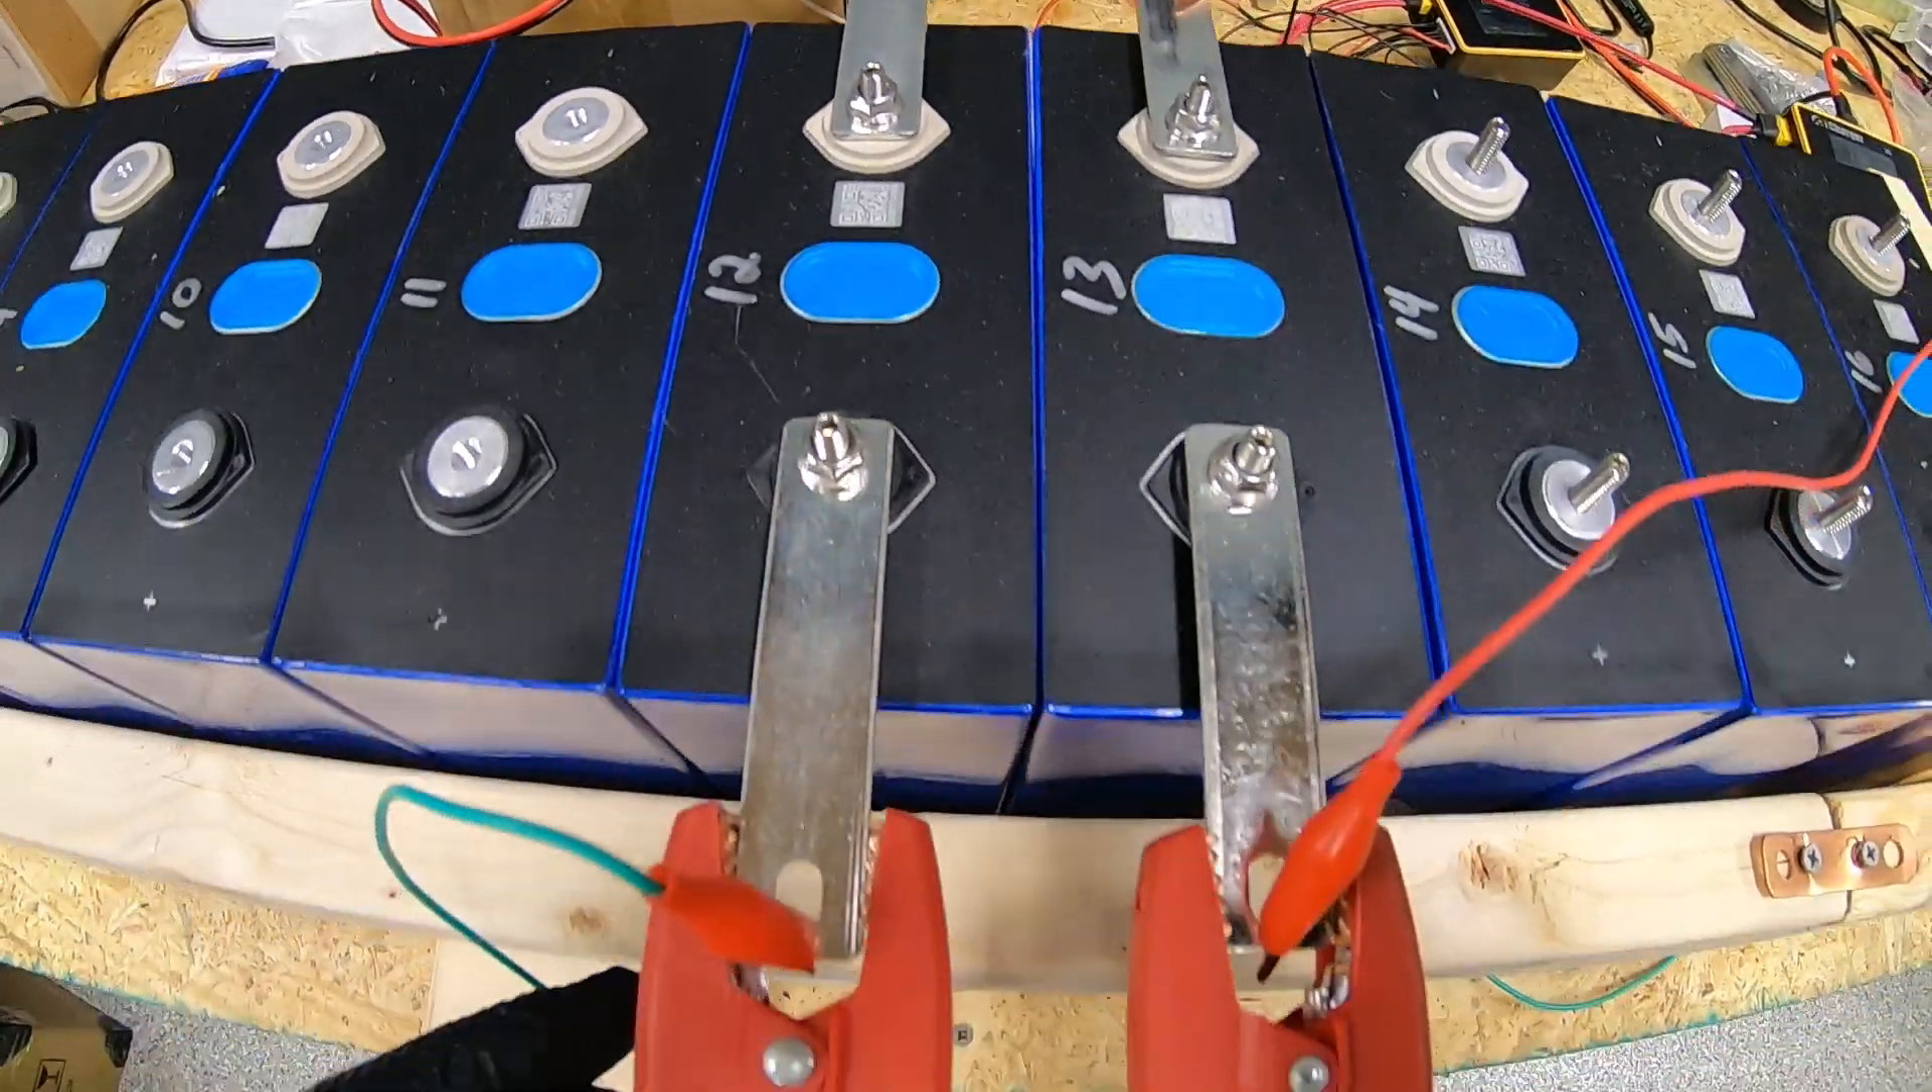Okay we've got our bus bars installed on that same battery battery number 12.